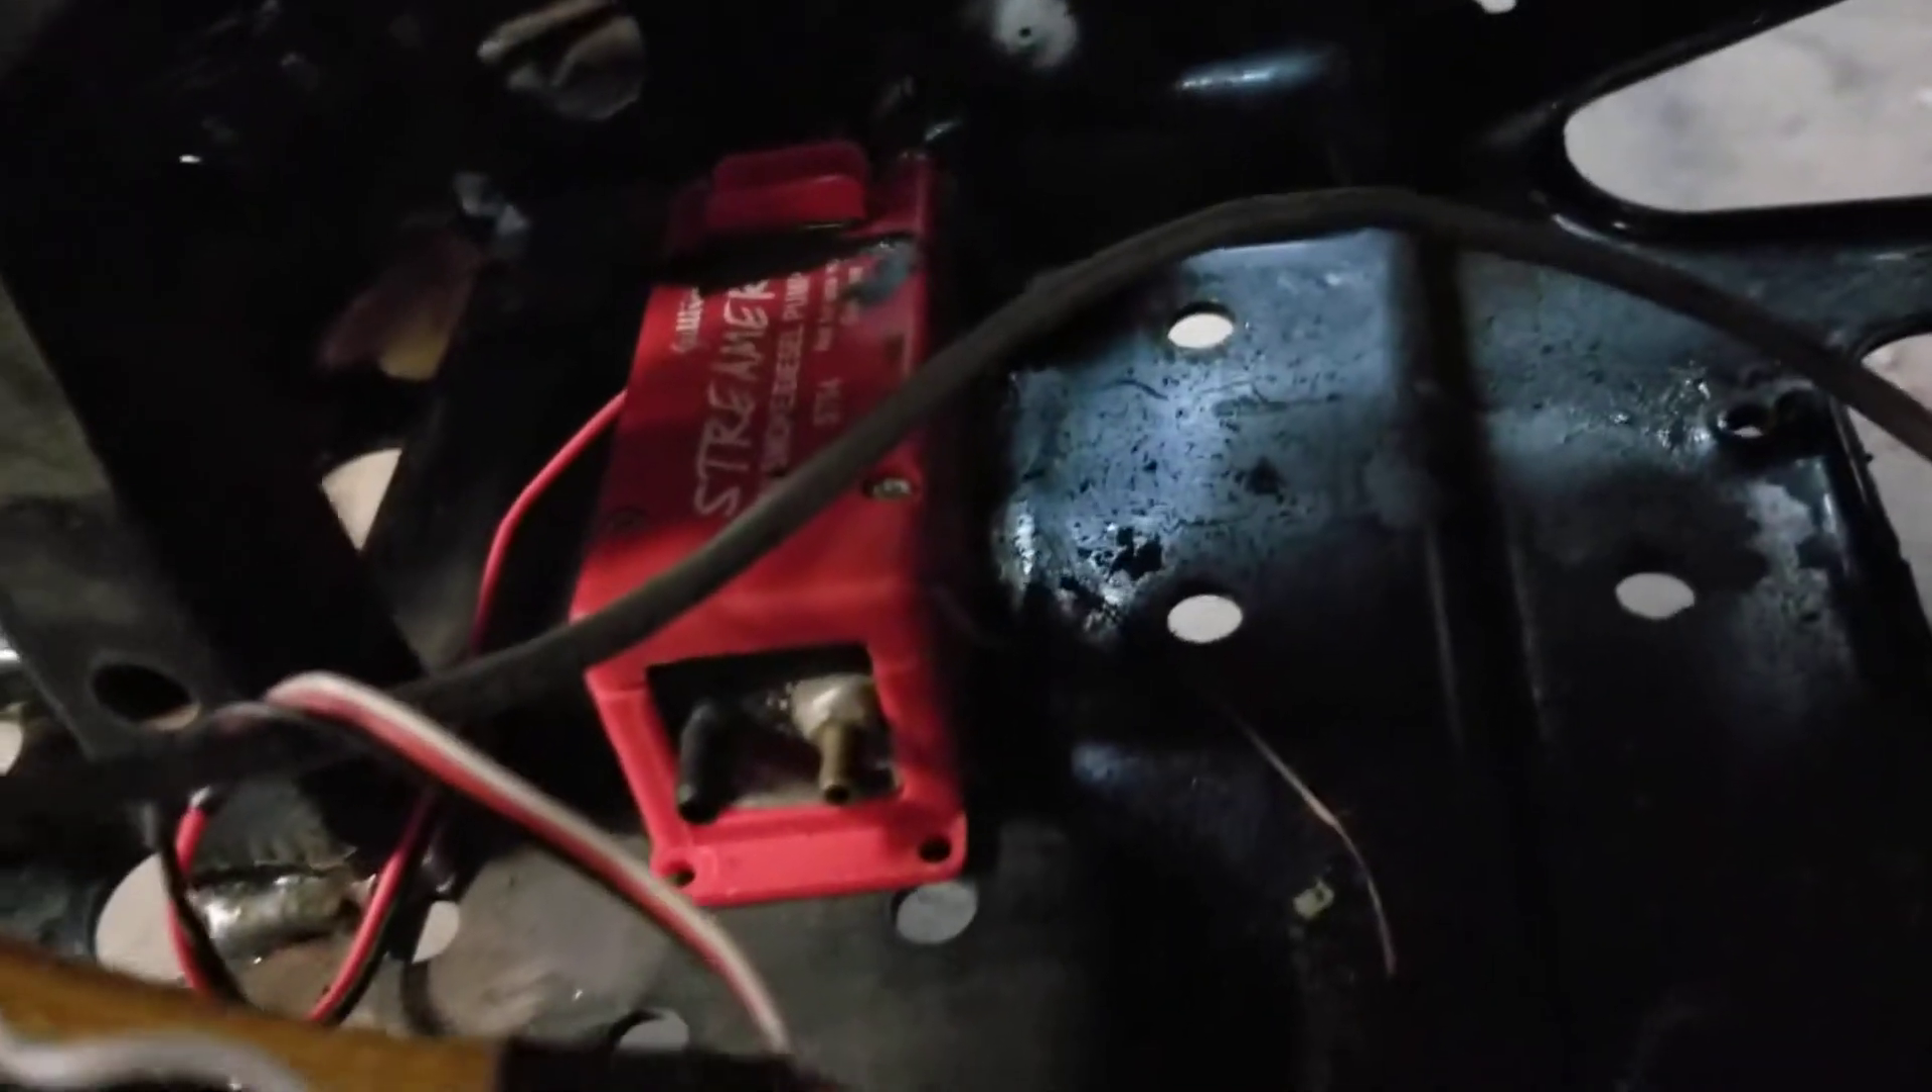I know I told you the smoke pump was hooked up but I mean it's not plumbed yet but we have power.